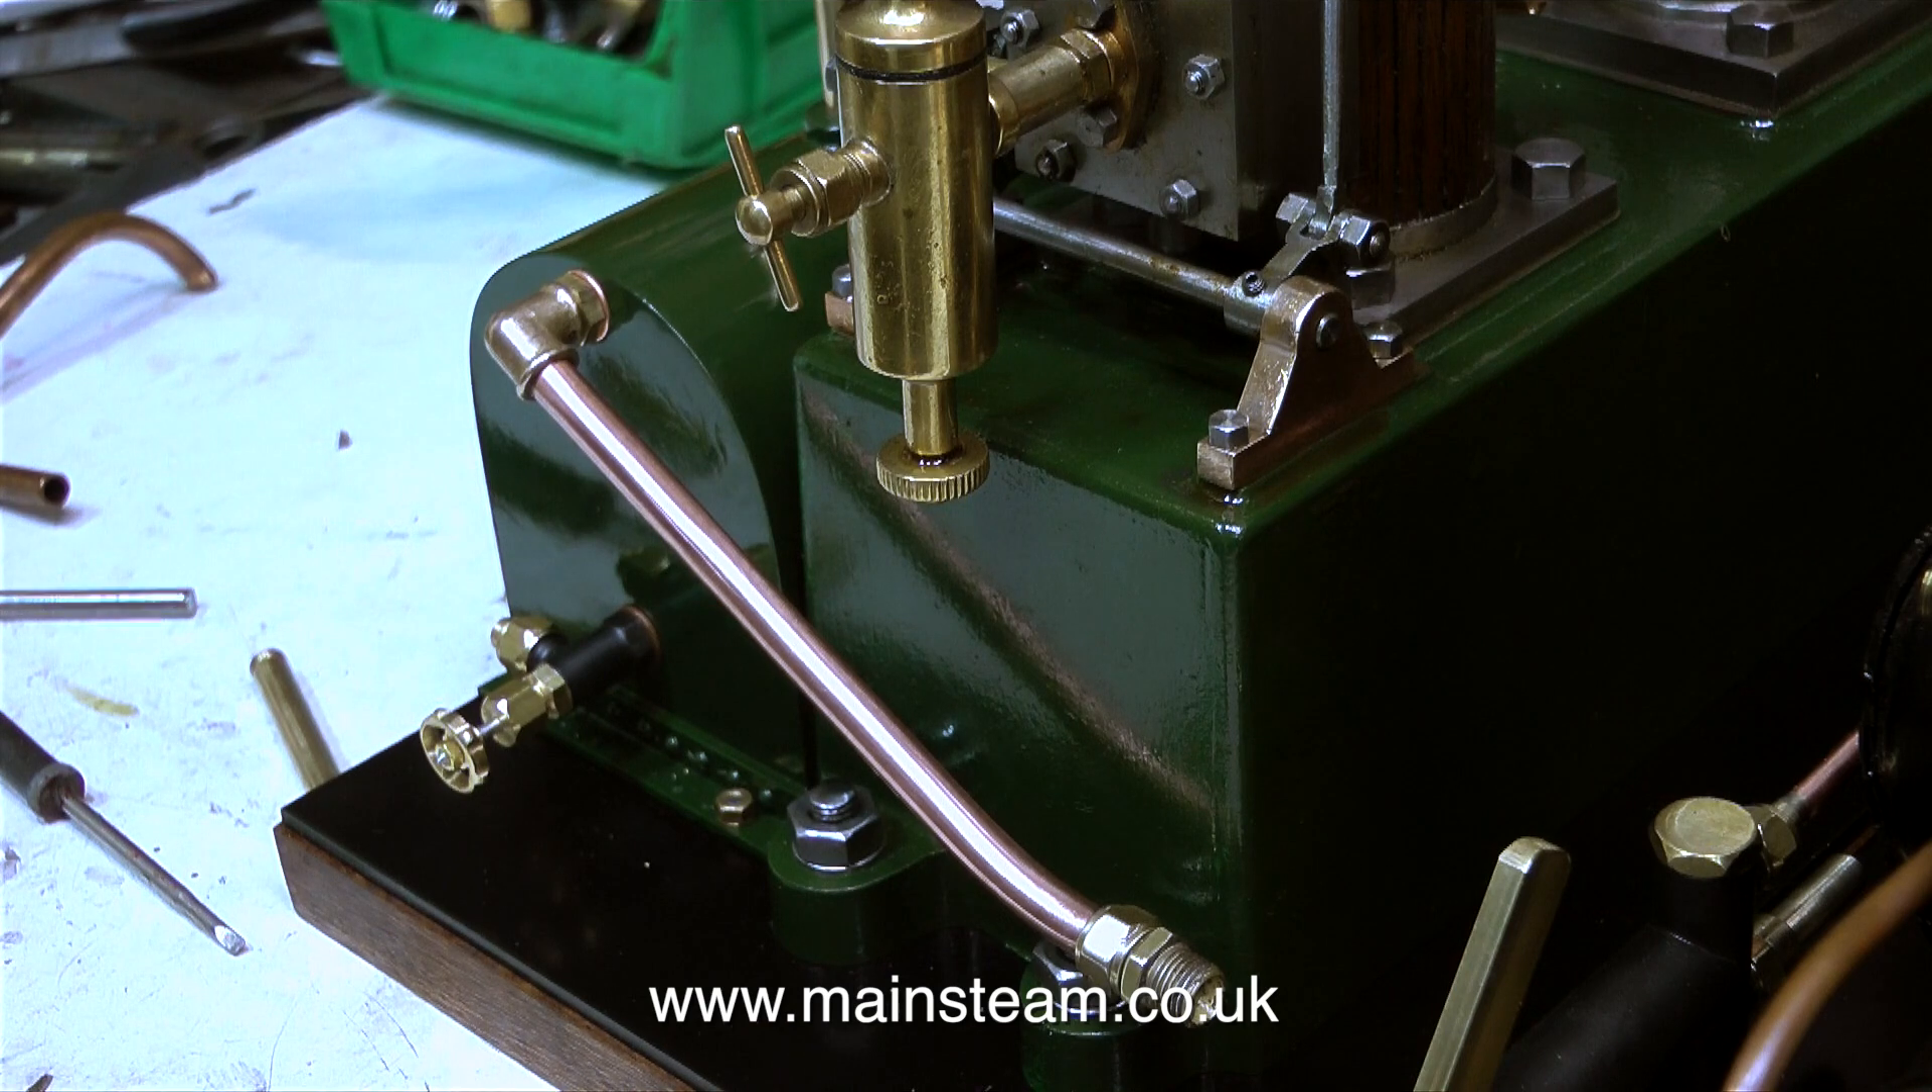And here's the completed piece of pipe. I drilled out a commercial union at a quarter of an inch in diameter, and I've silver soldered that to the end of the copper pipe, including the nut.